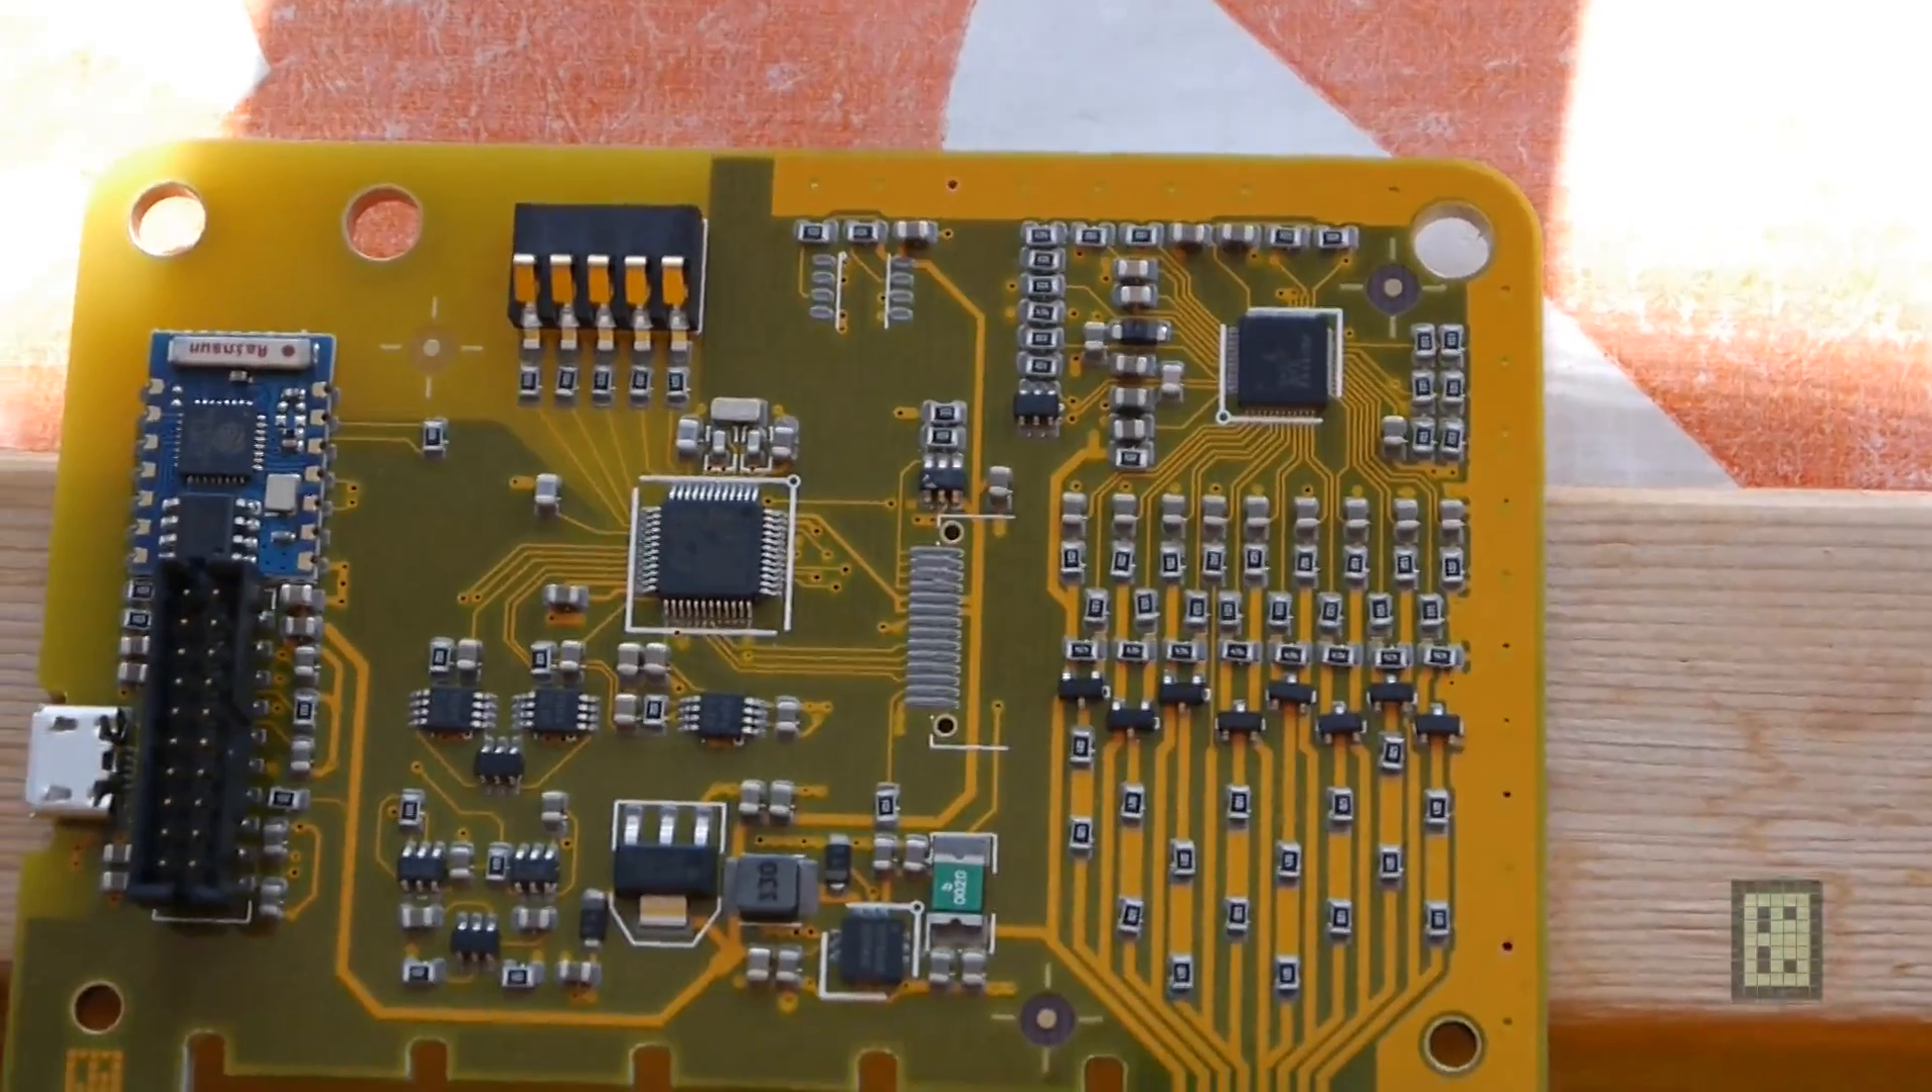And, here I added all the other parts and it's ready to go in the reflow oven.